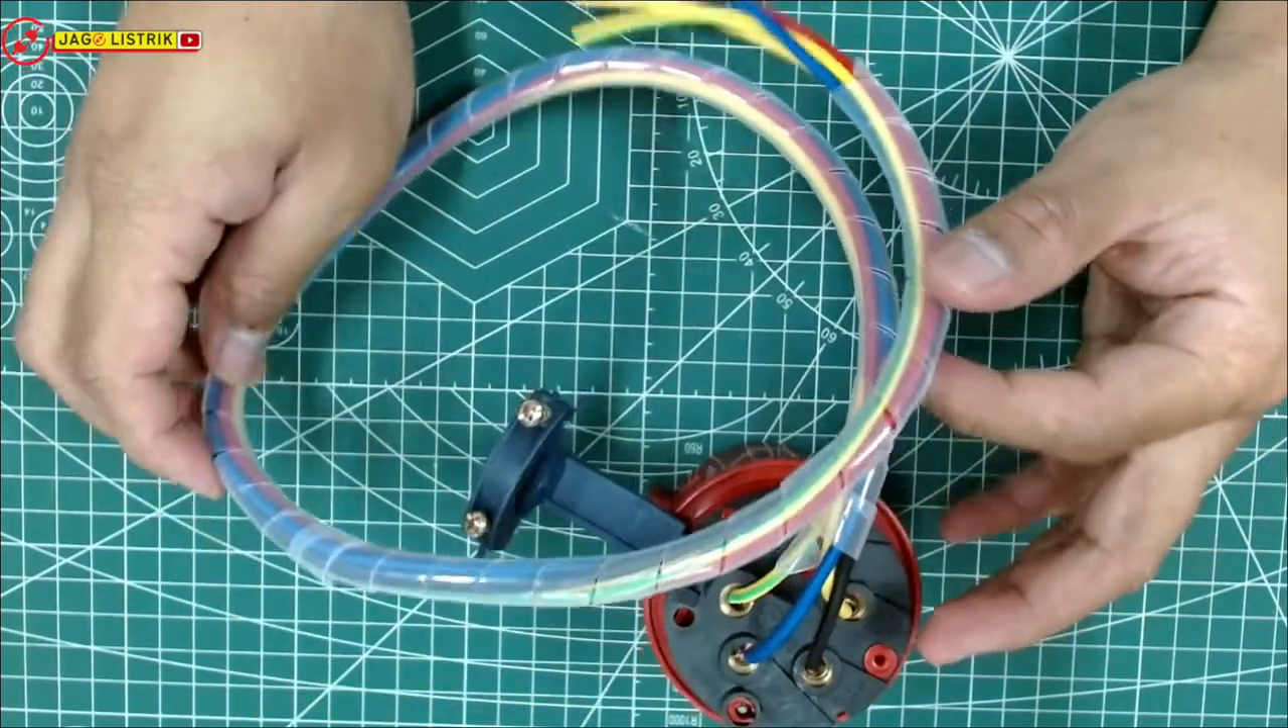Oke spiral nya sudah terpasang ya teman-teman.